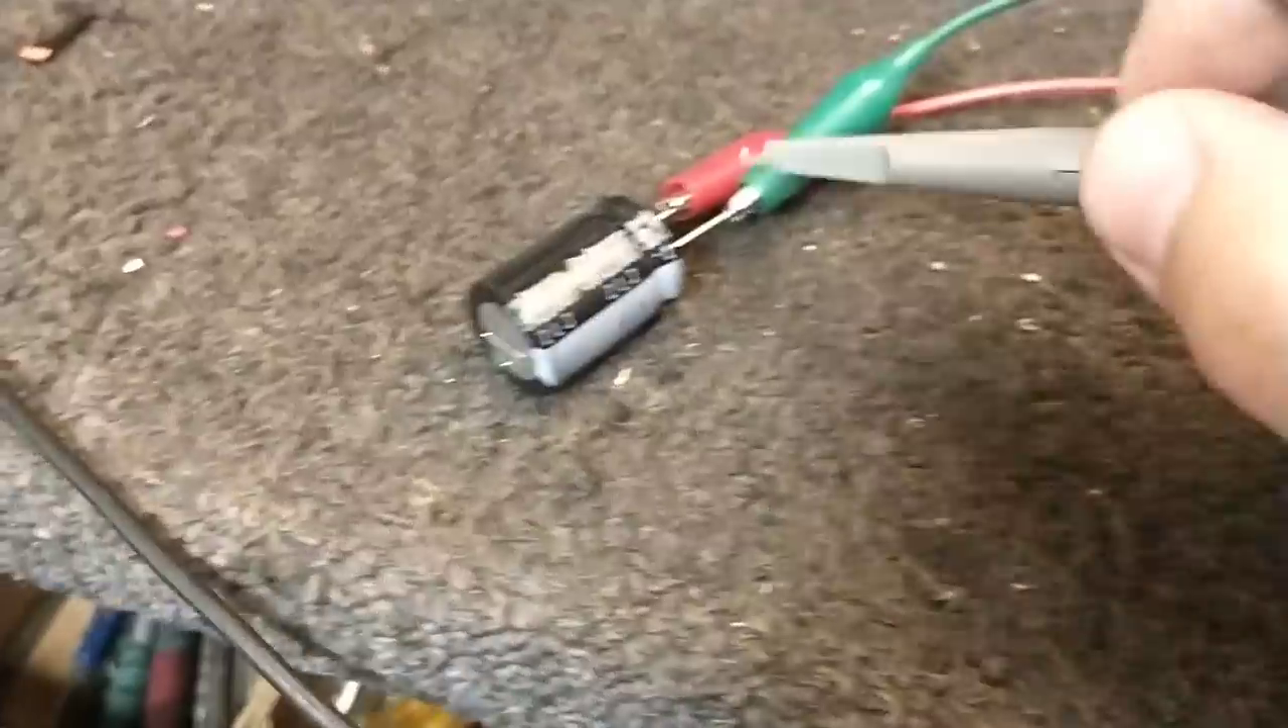All right, so I'm clipped in. There's our substitute capacitor.